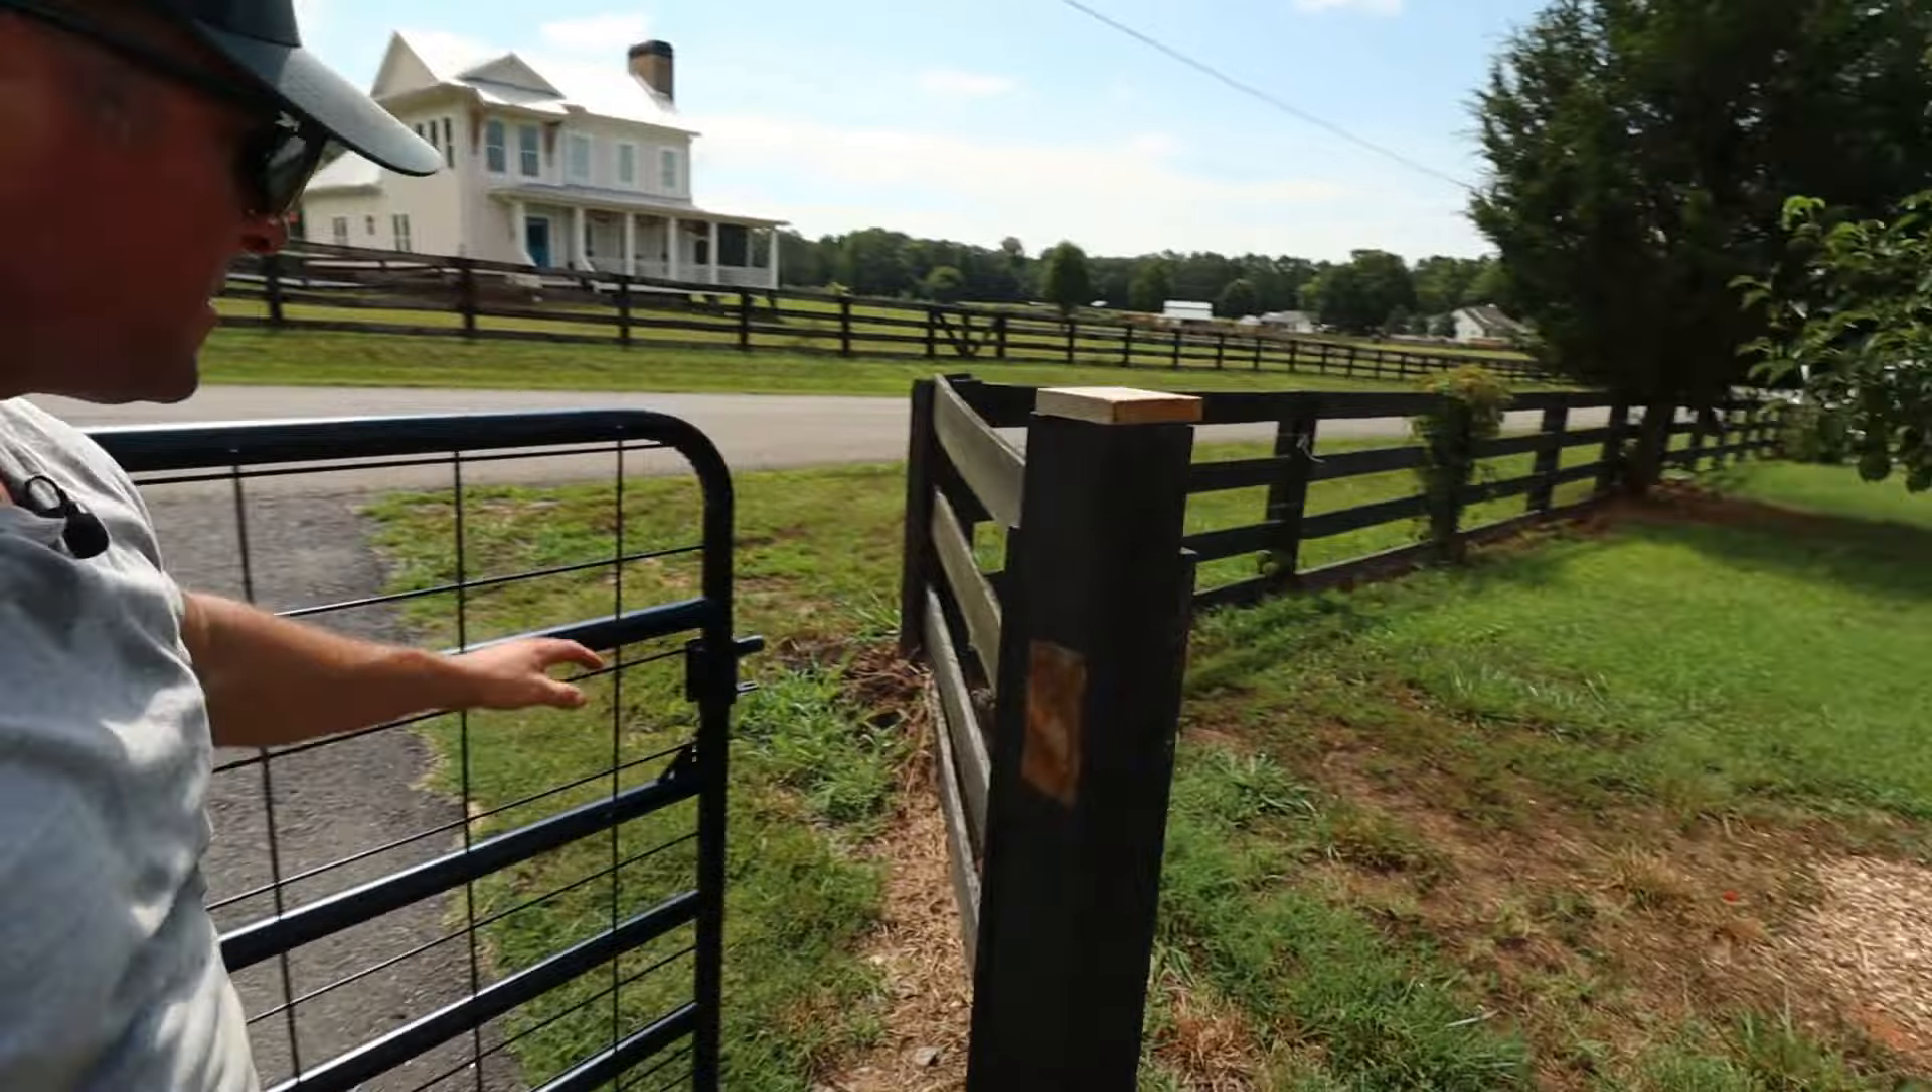But as you can see, we have this big gap right here.